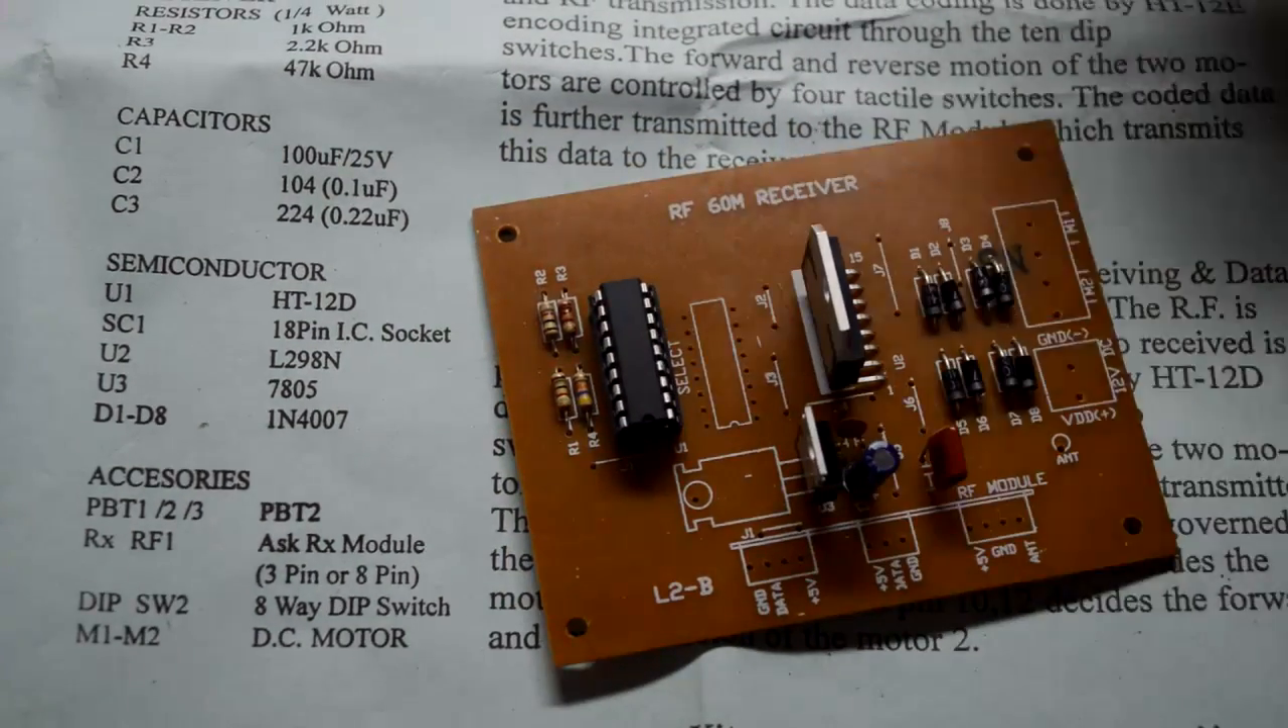I have completed with all the semiconductor components.